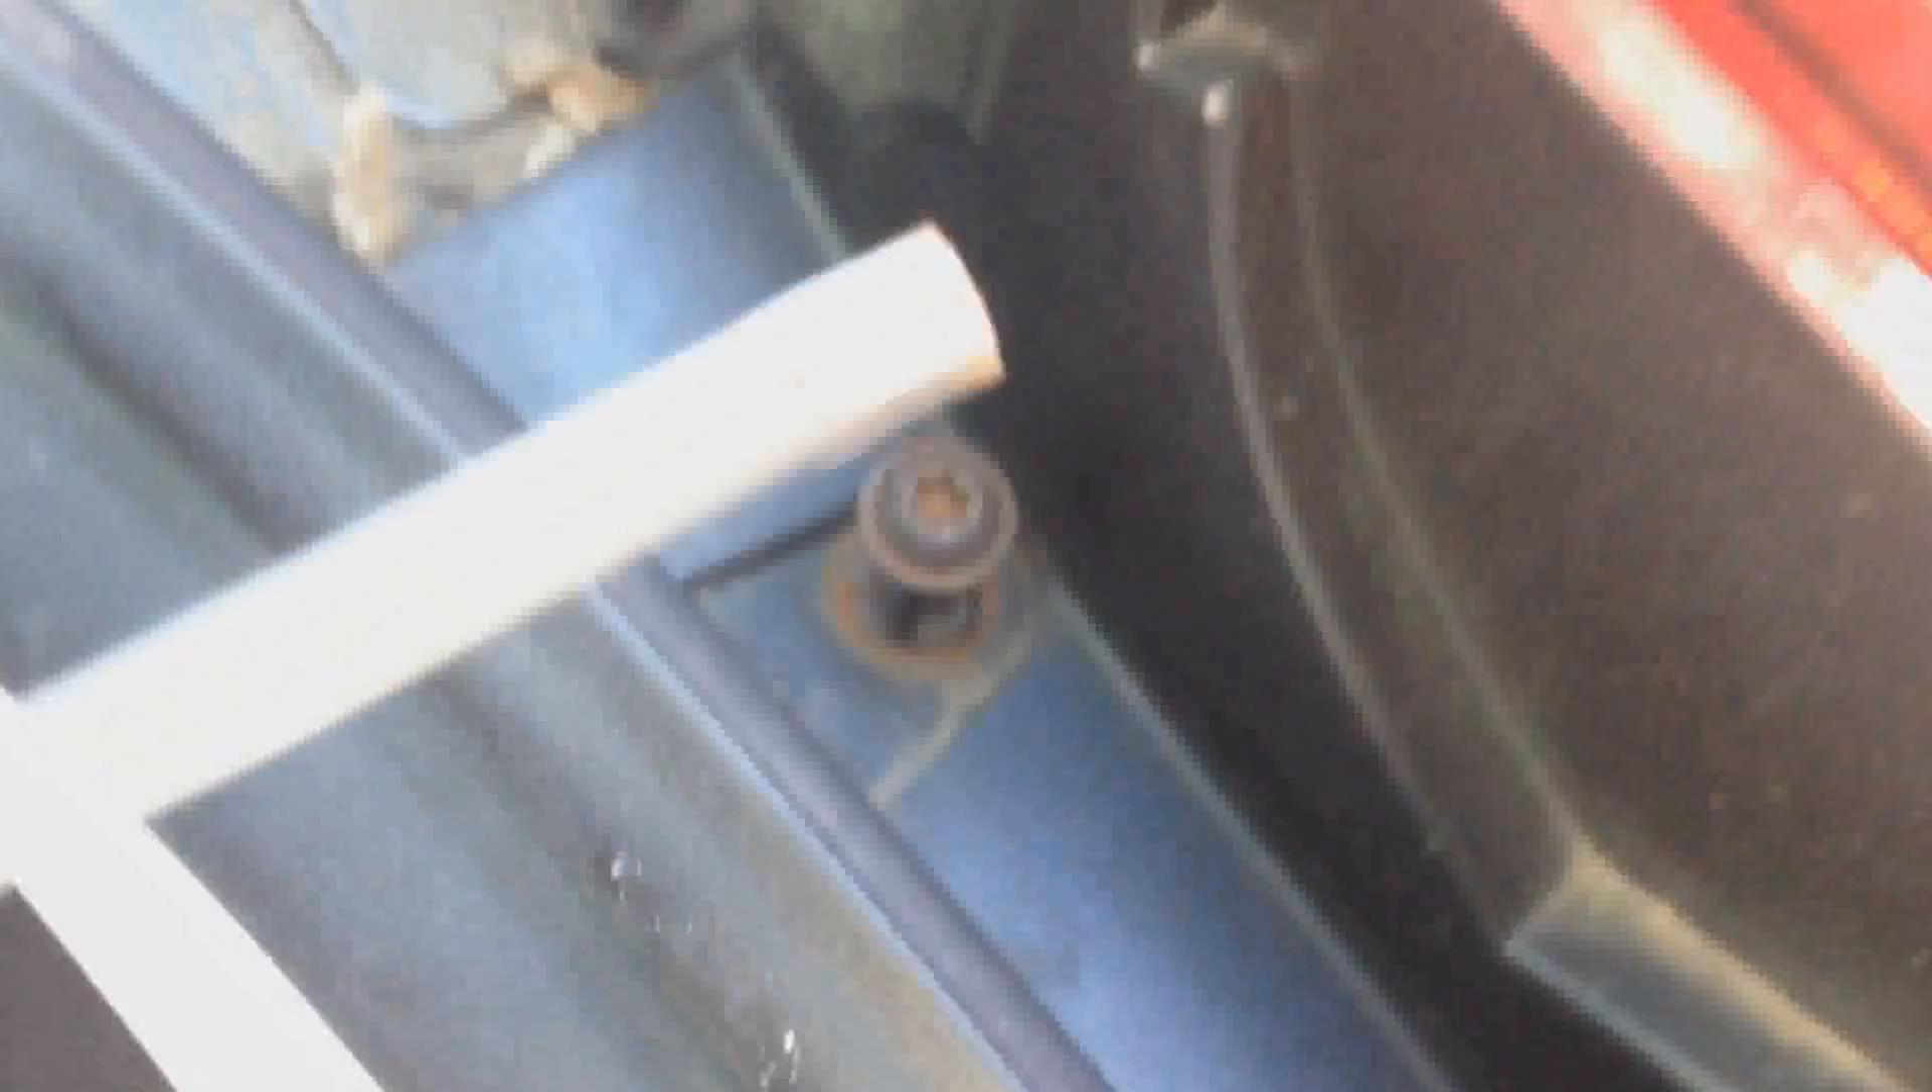Okay so I've nearly got the screws out.